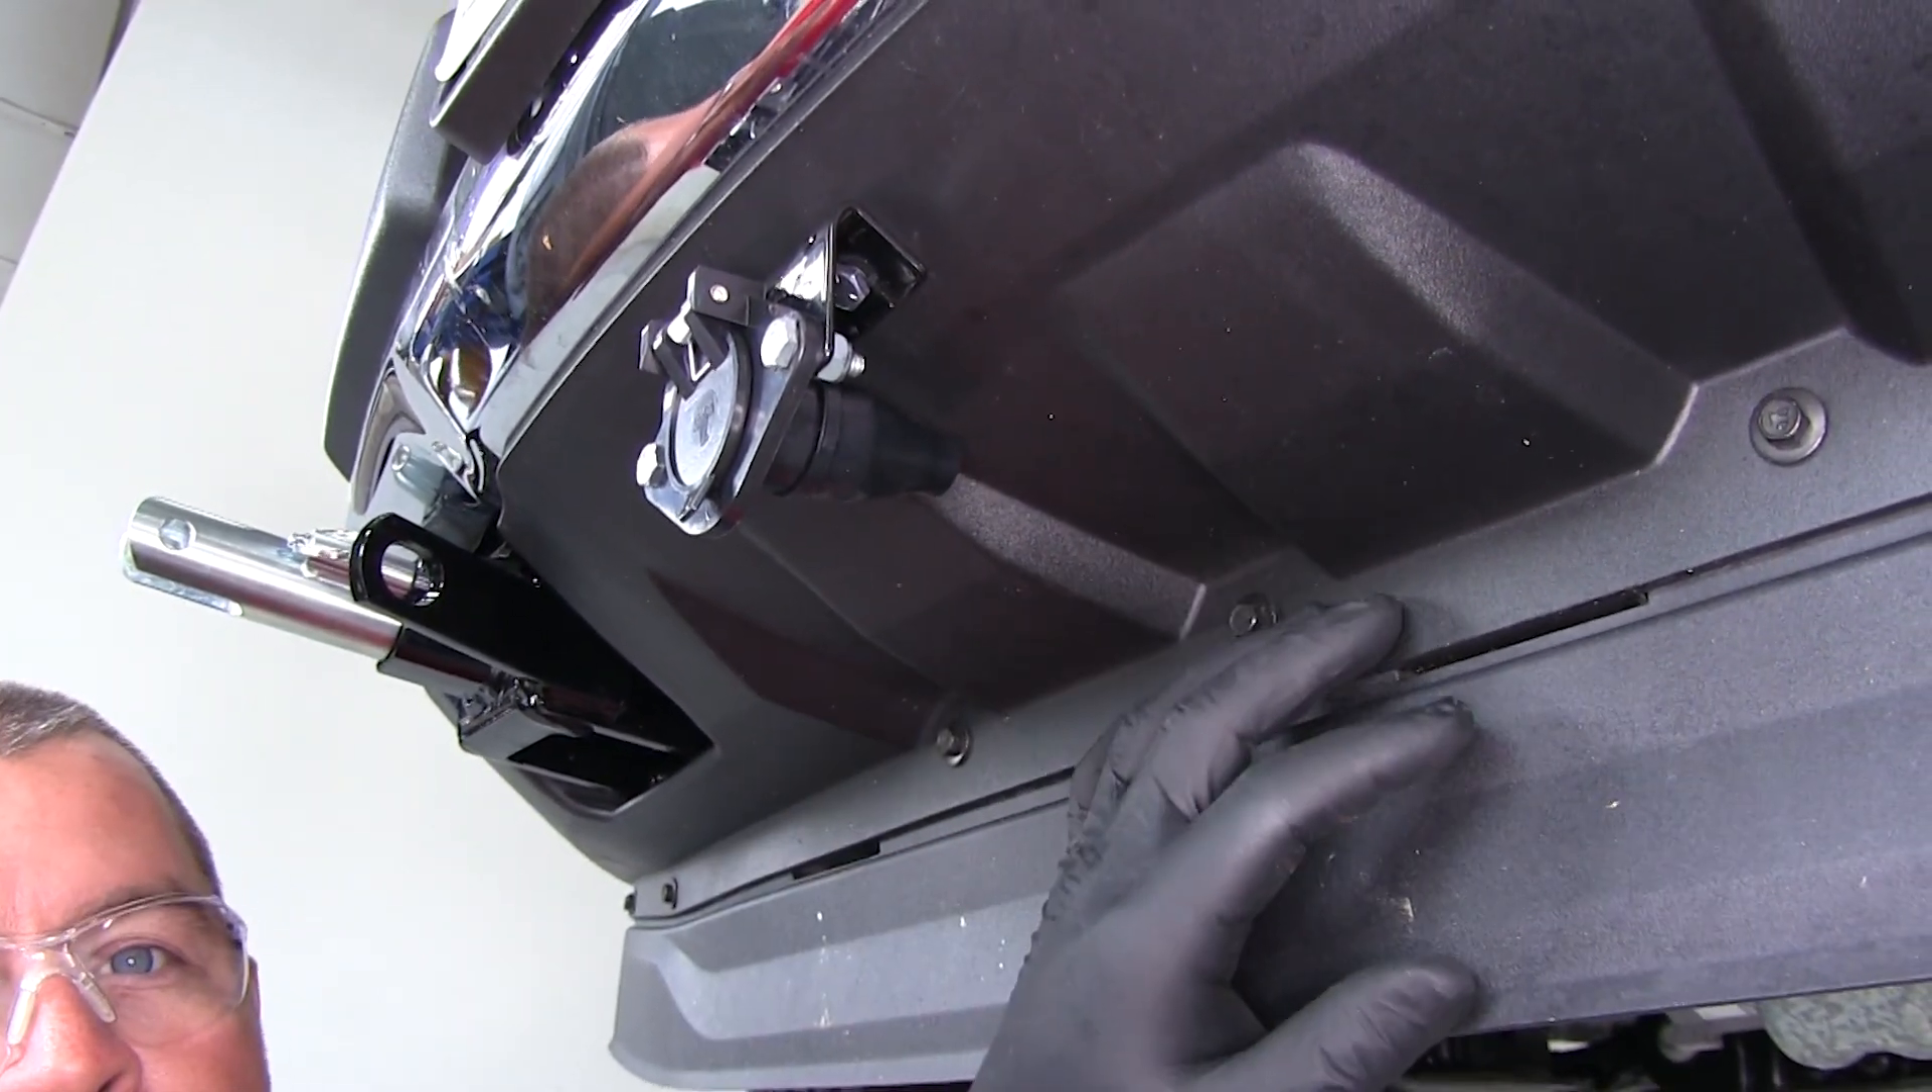So if you see, I put on my six pole plug. I have my boot on.